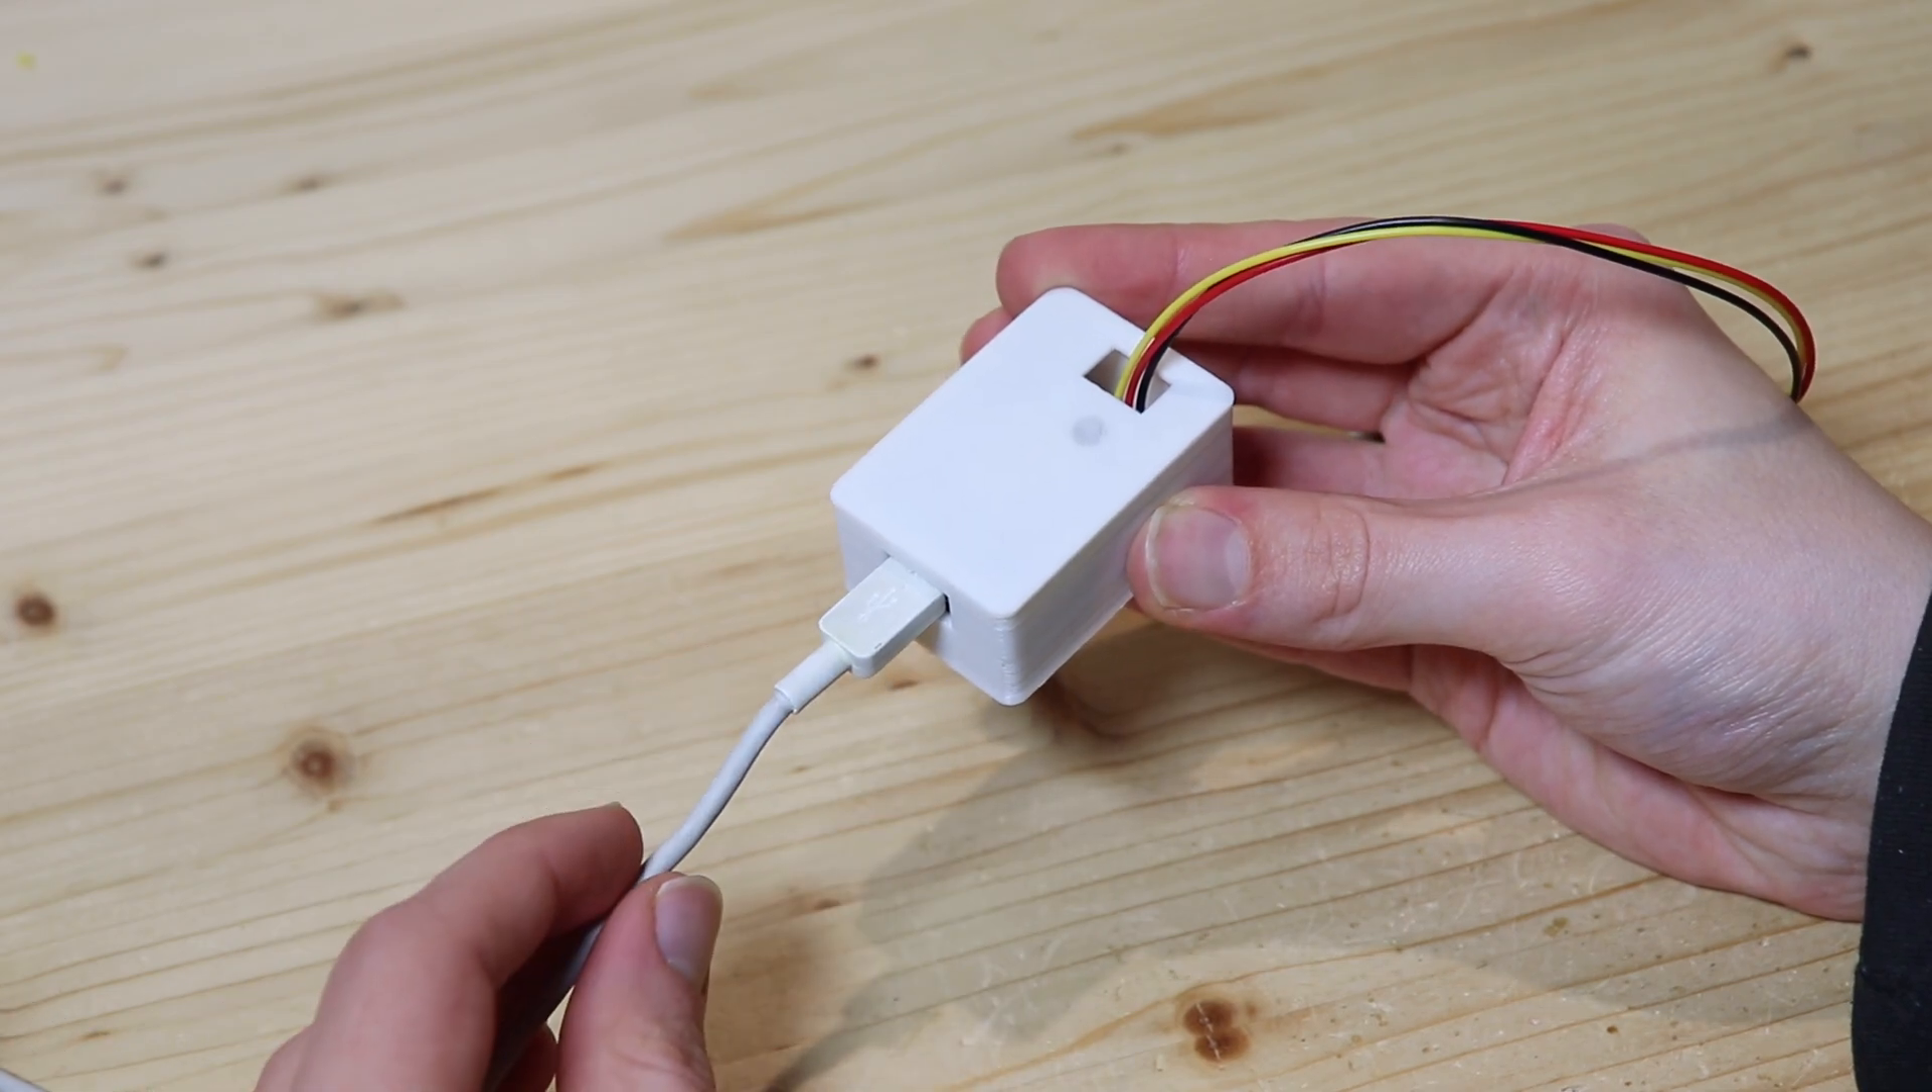Ora che la scatola è chiusa ho collegato un alimentatore usb da 5 volt alla porta usb della scheda.